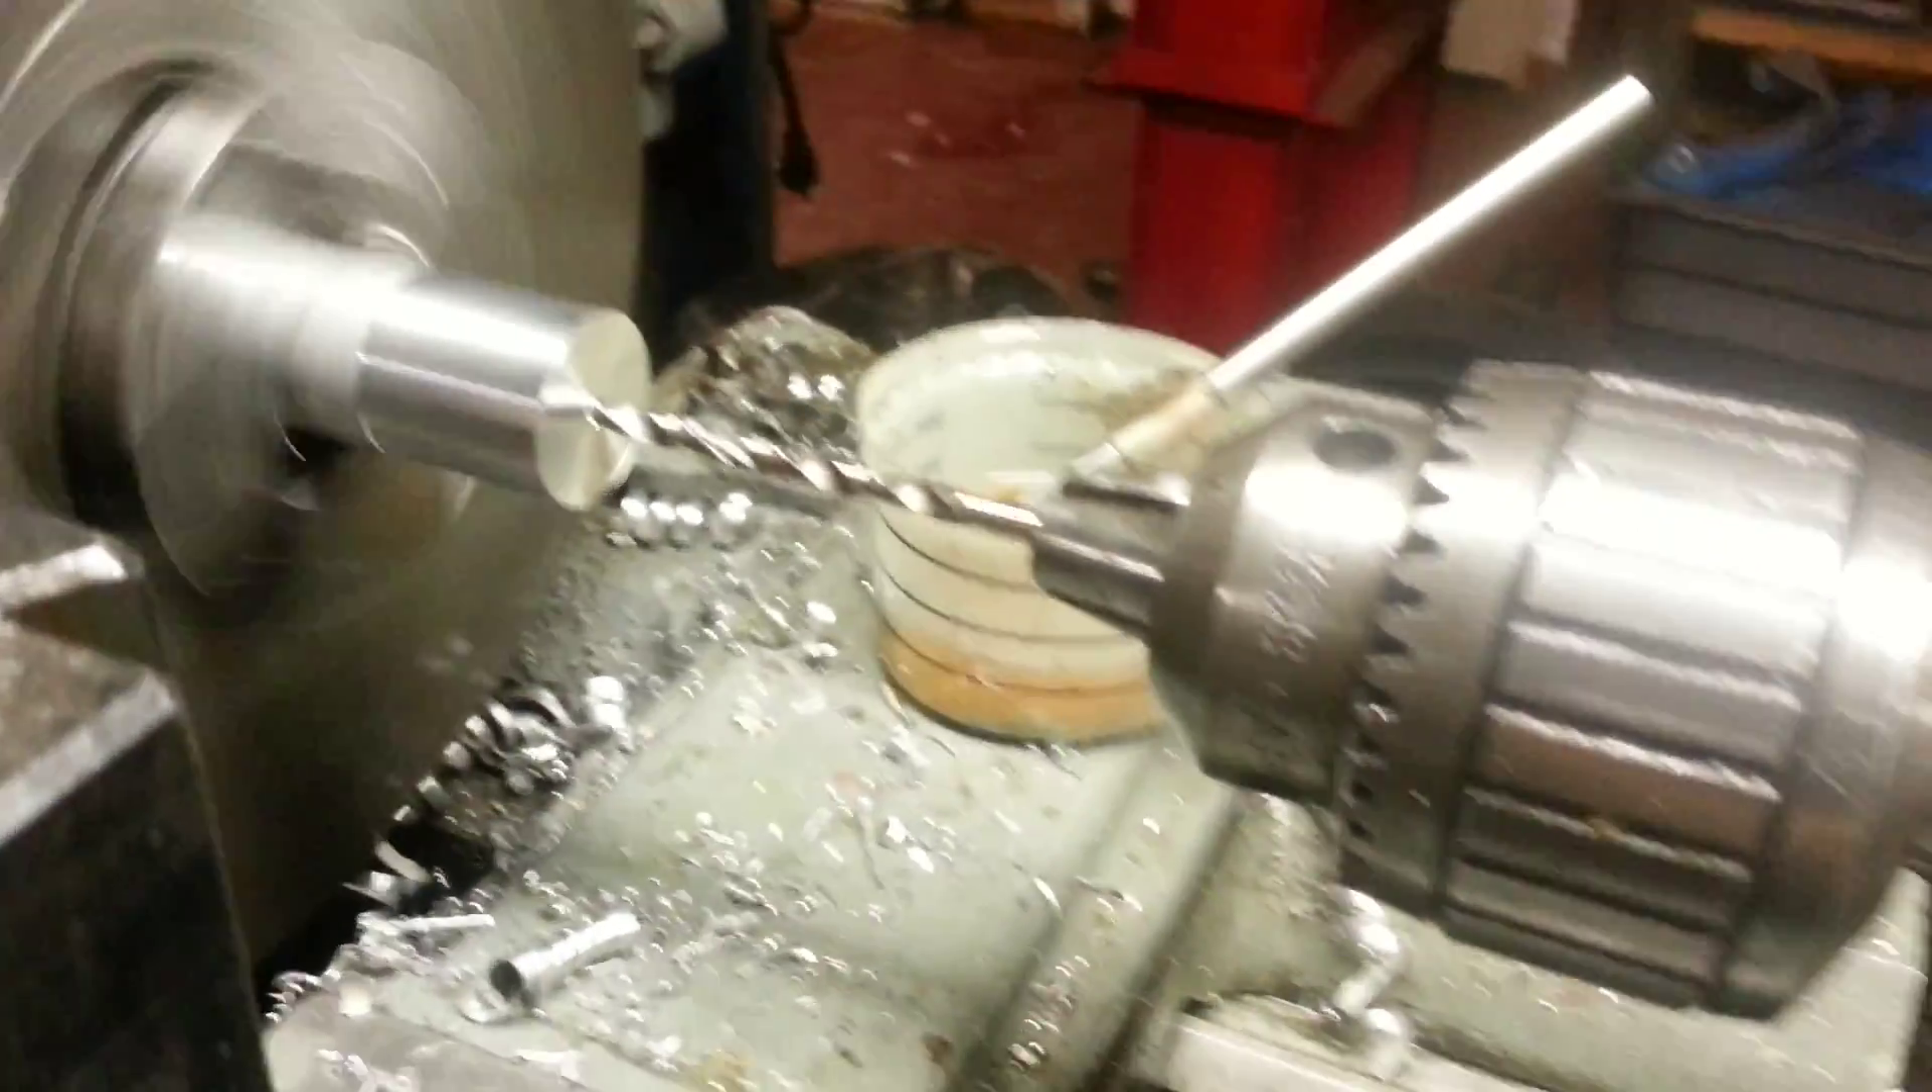All right, as you can see, I have the other drill bit, or I have the drill bit chucked in the tail stock.